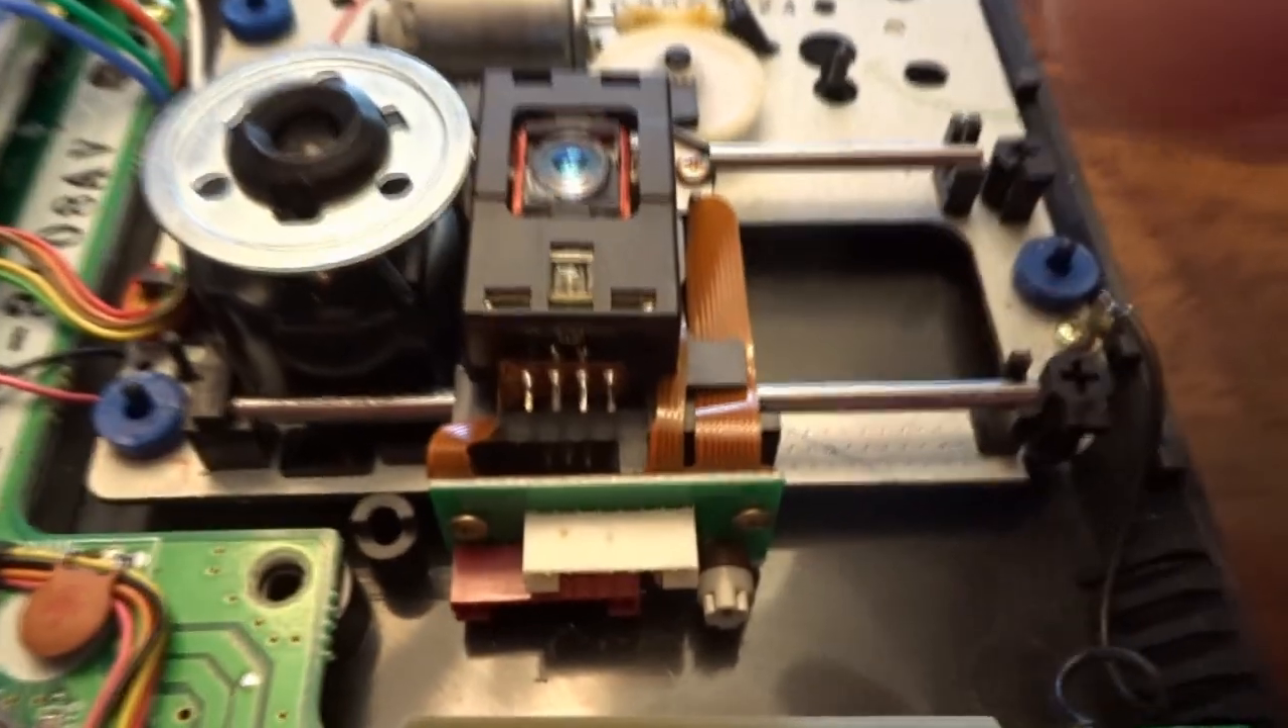And I have positioned the new lens in place on the new track as well.